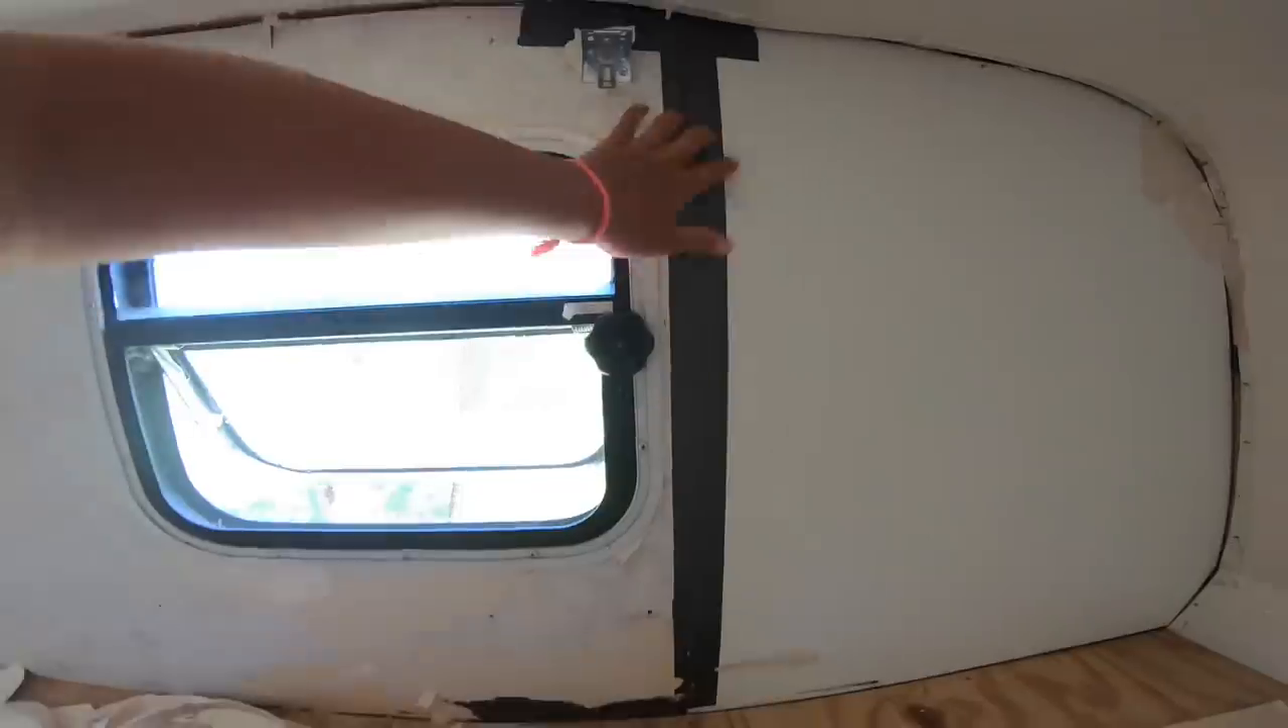There's a big gap in between the ceiling and the wall.